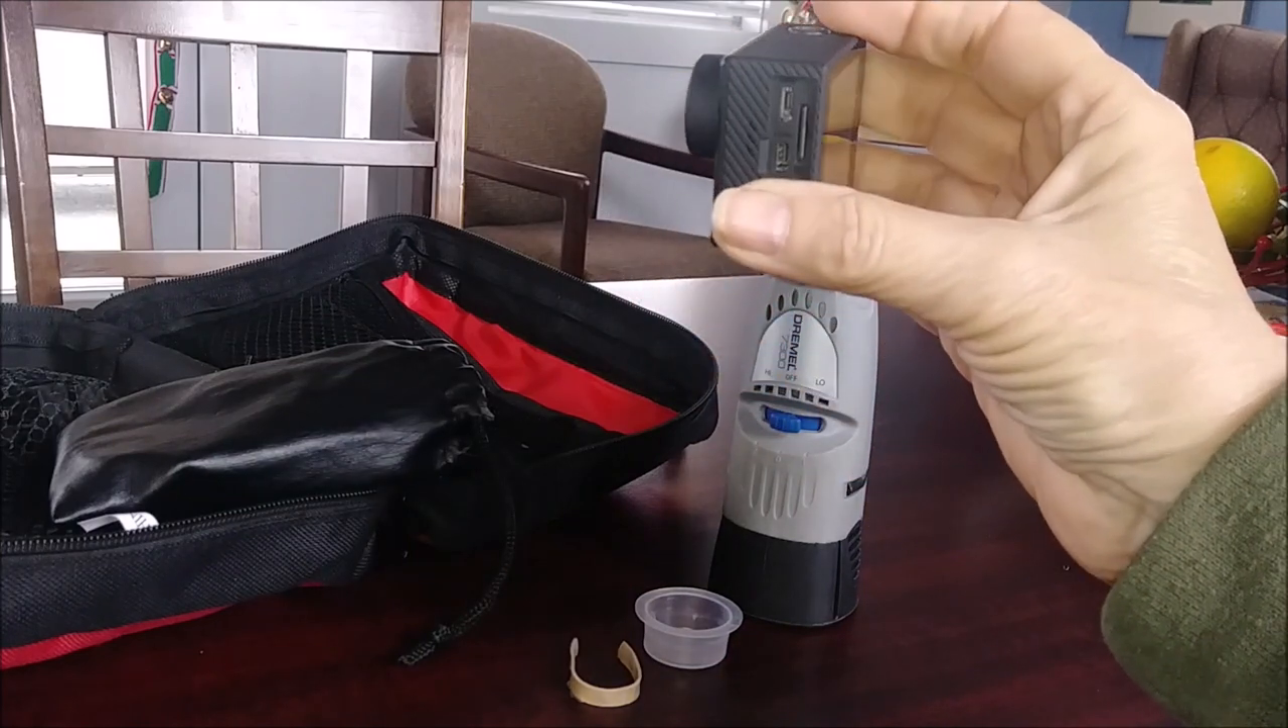As you can tell from the lens, it protrudes out a little bit.